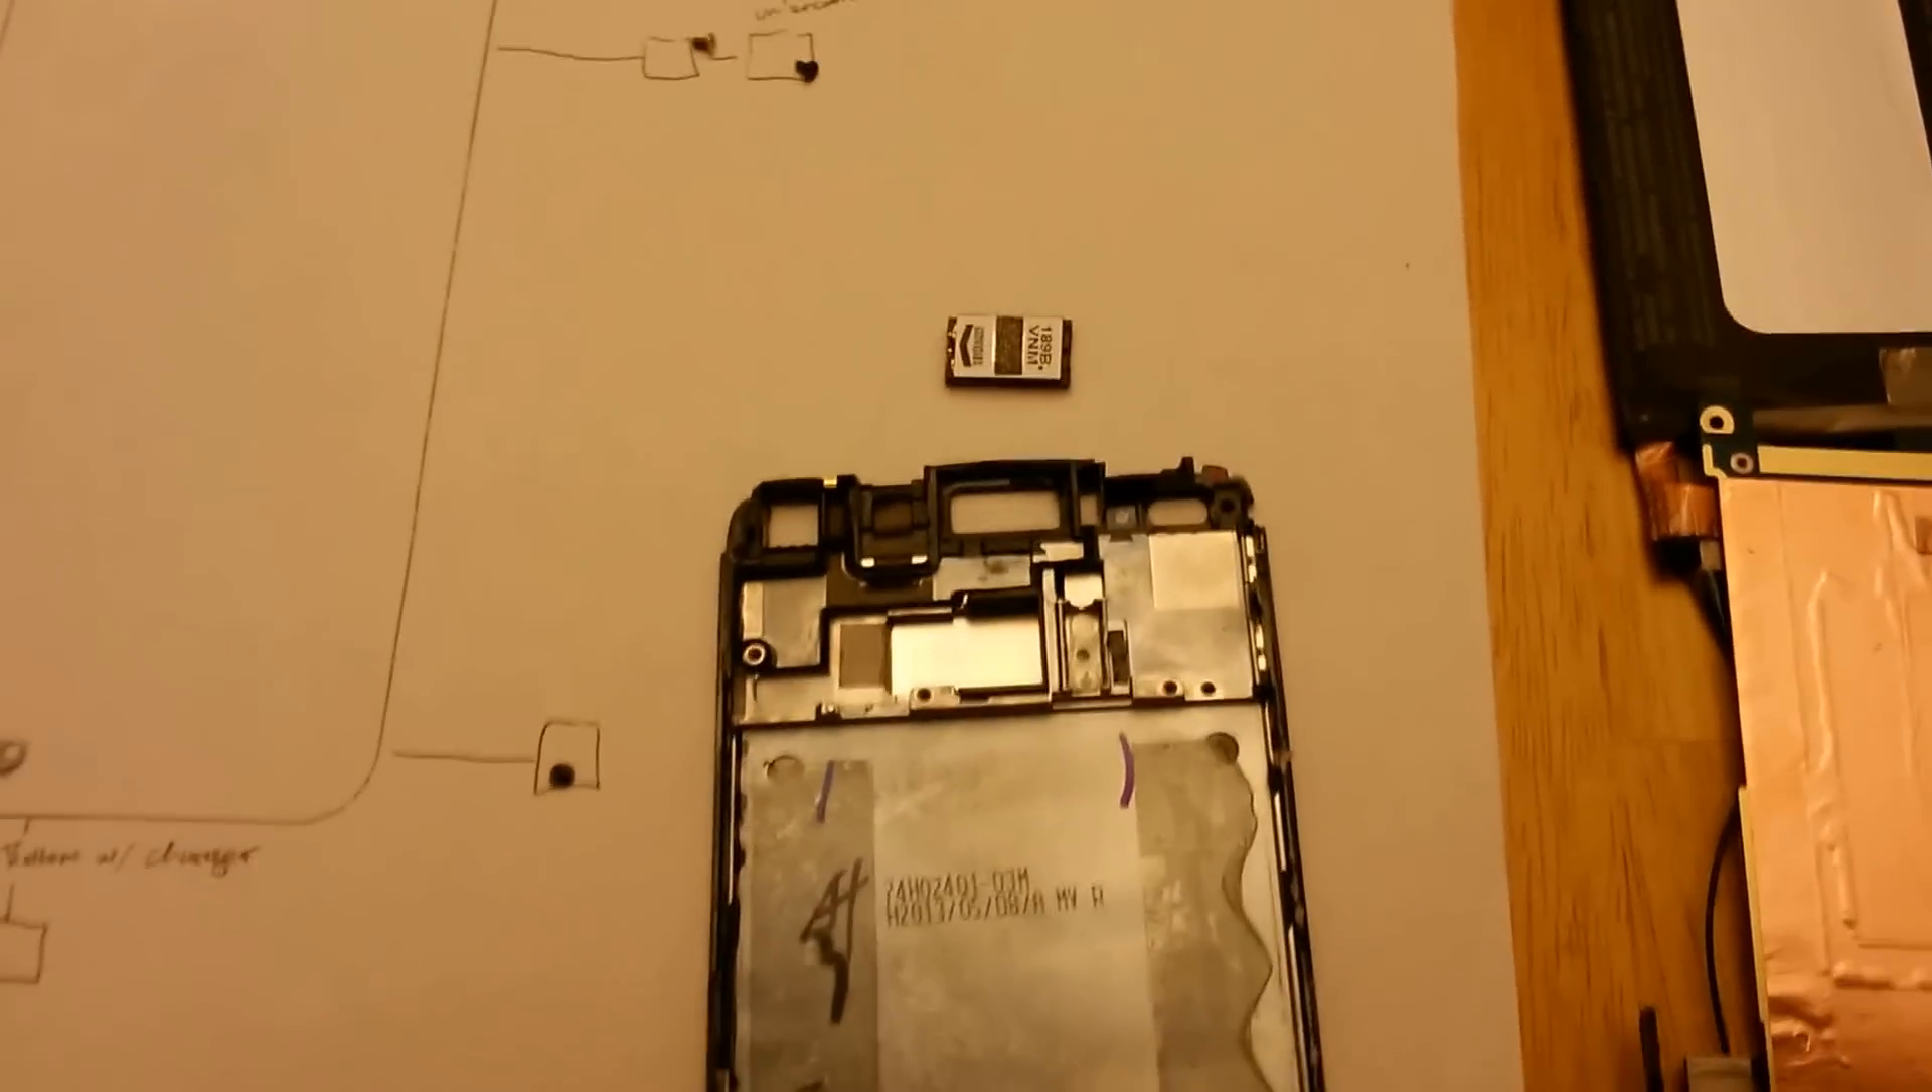So I finally got the speaker out and to do that I had to actually resort to bringing in a jeweler's flat head screwdriver and actually going in from the side and pressing really hard.